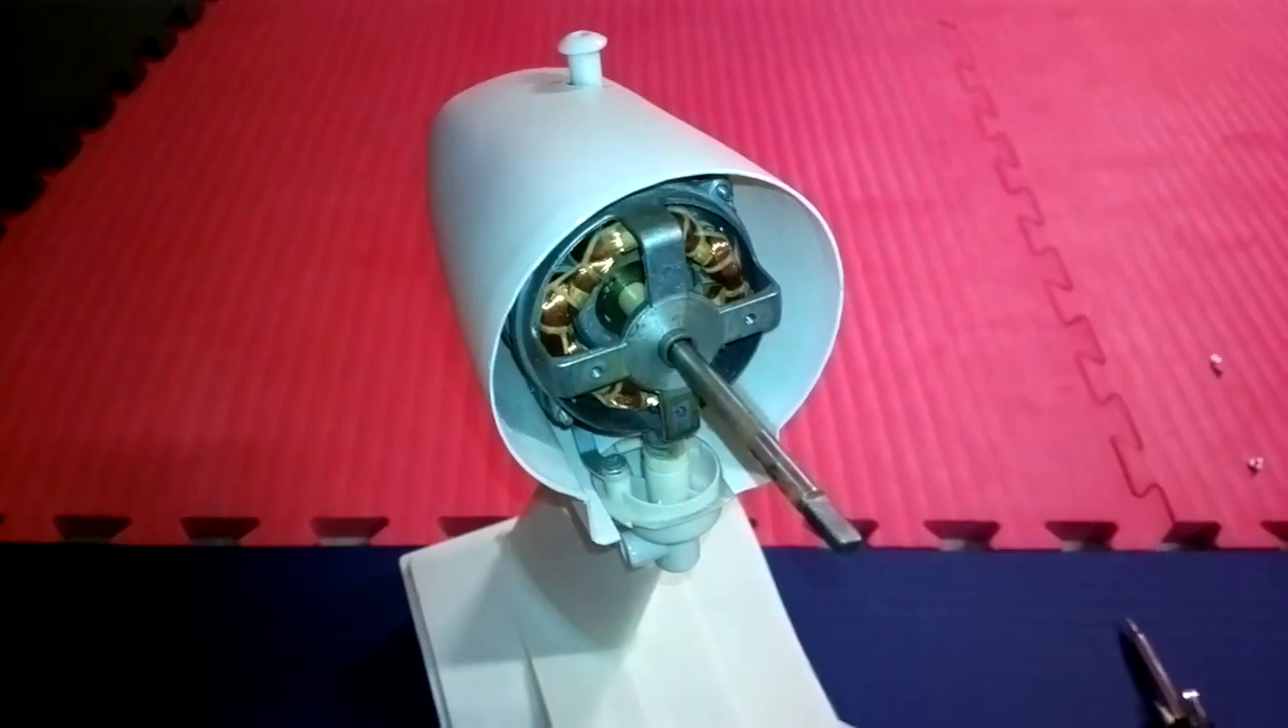So now you can see the fan motor is exposed.